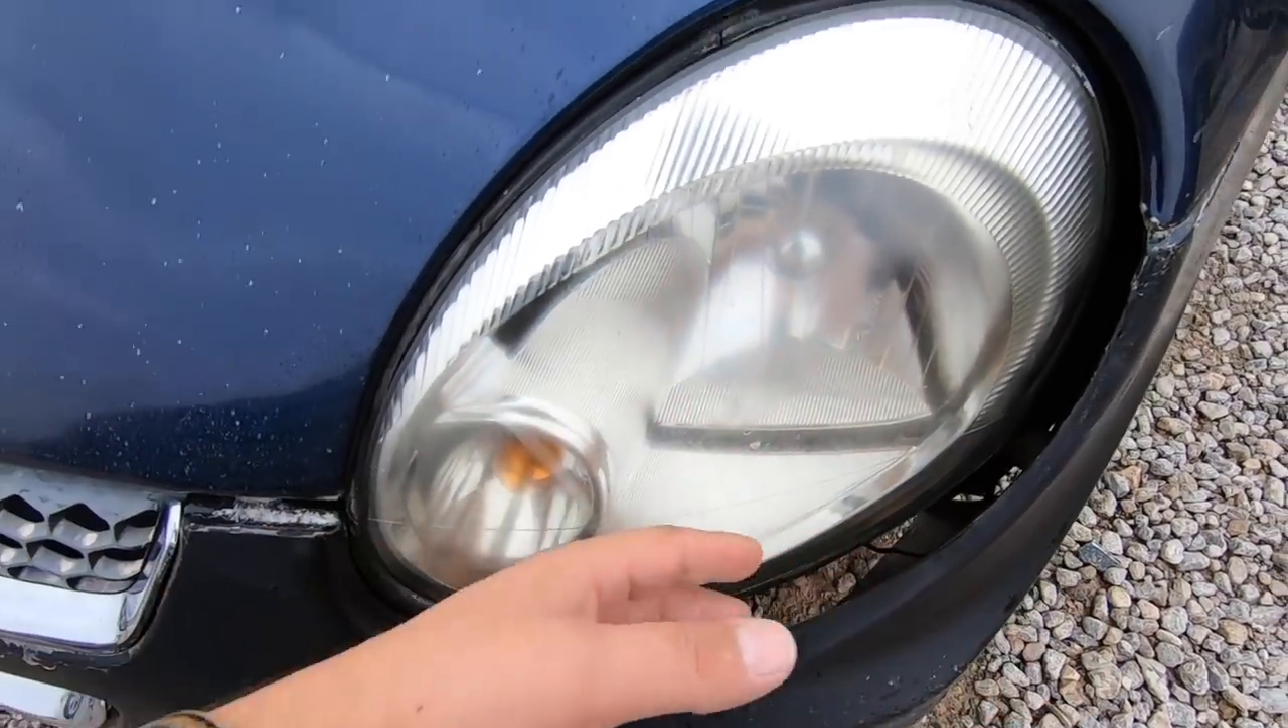Headlight is mounted but it you know got a slight gap here that you can fit your whole hand into.